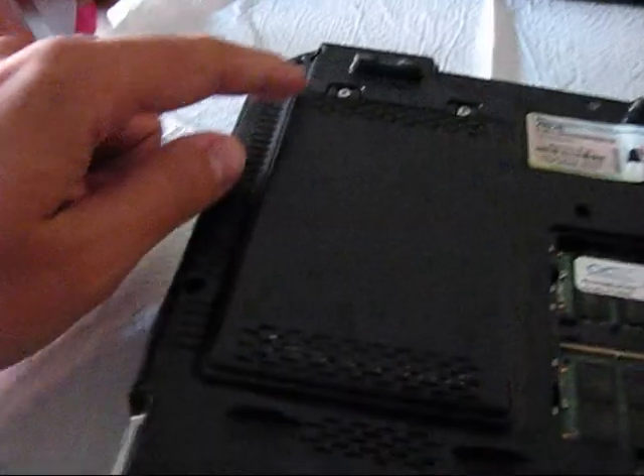You see the screws are still there.